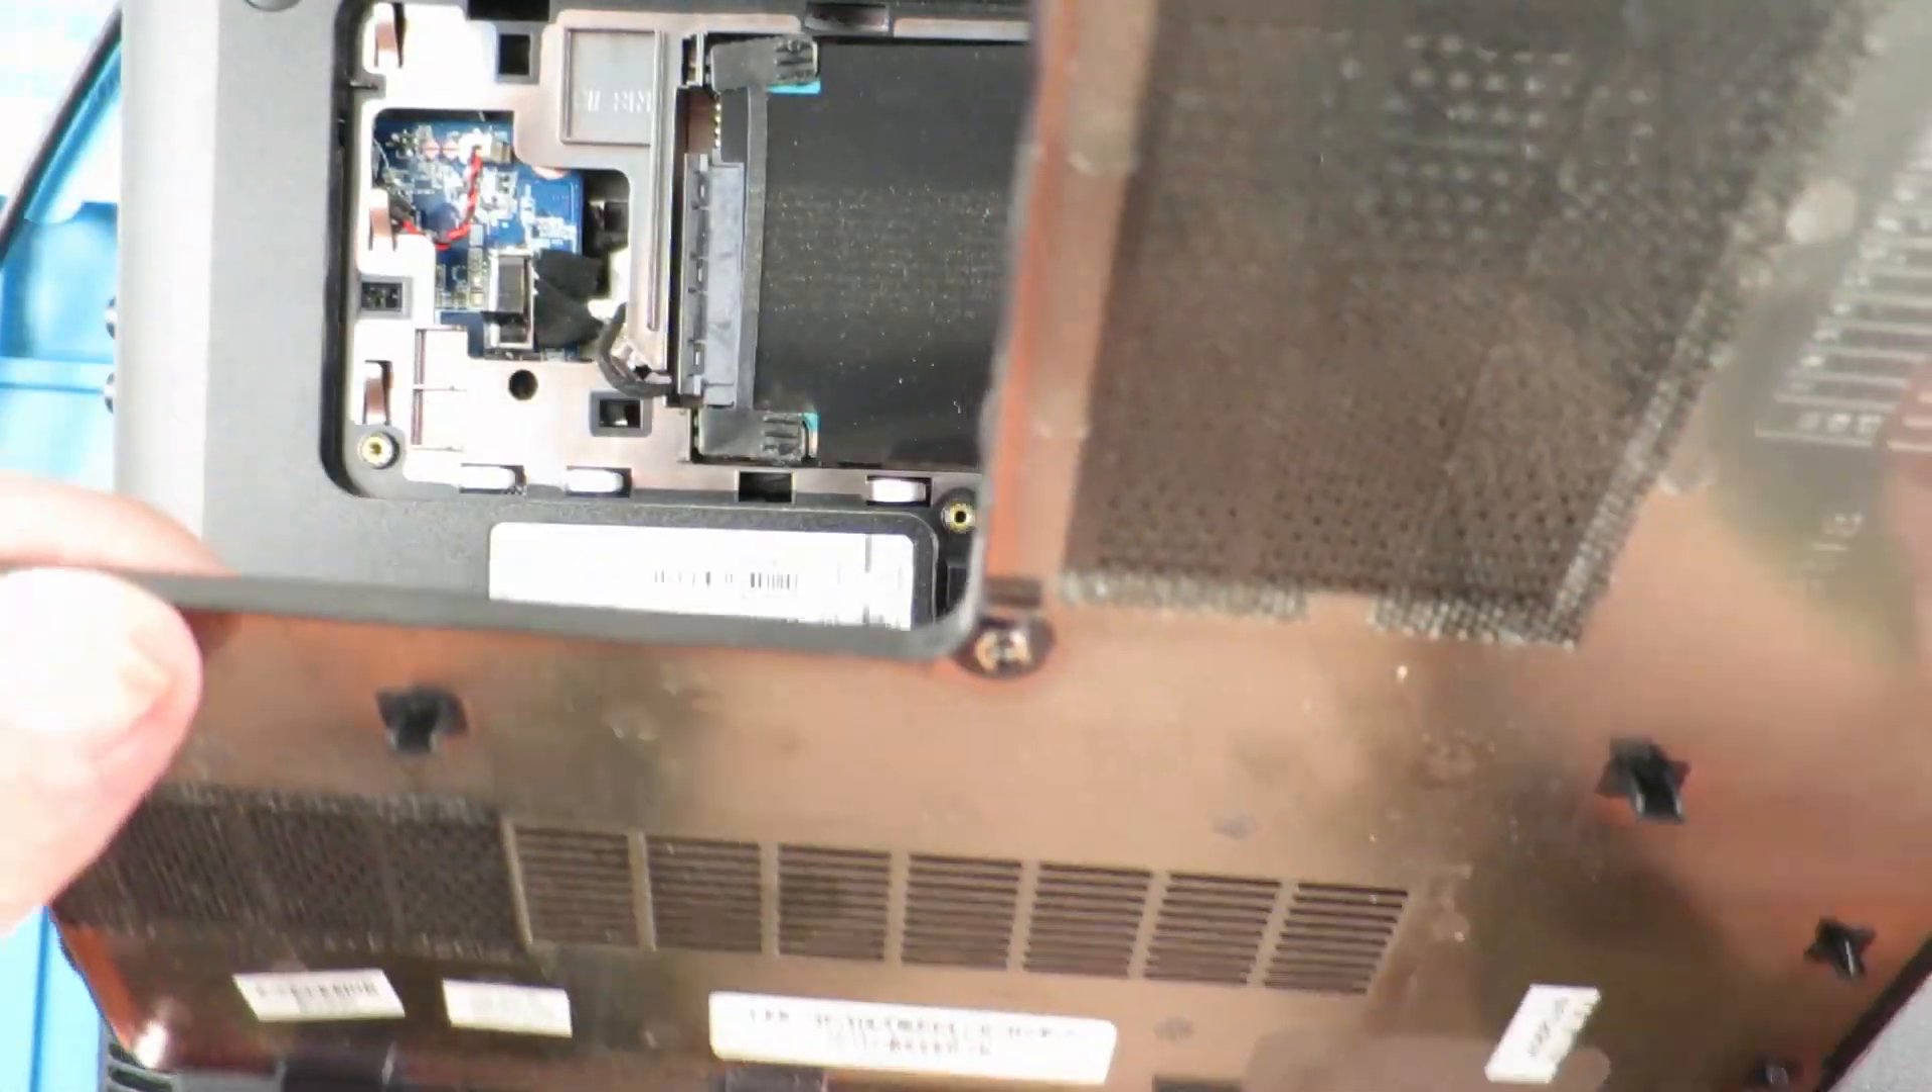With the back panel removed we can now move on to removing the hard drive.